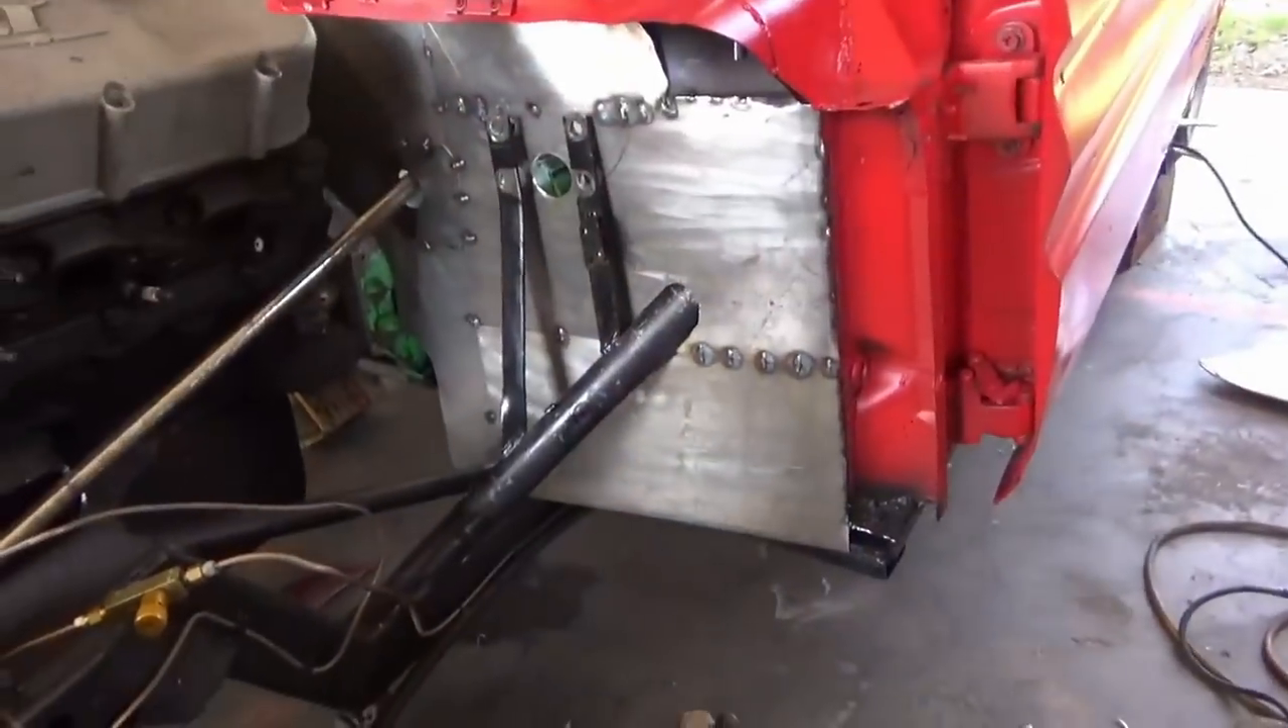But I've got half the firewall in. Now I need to get the other half.